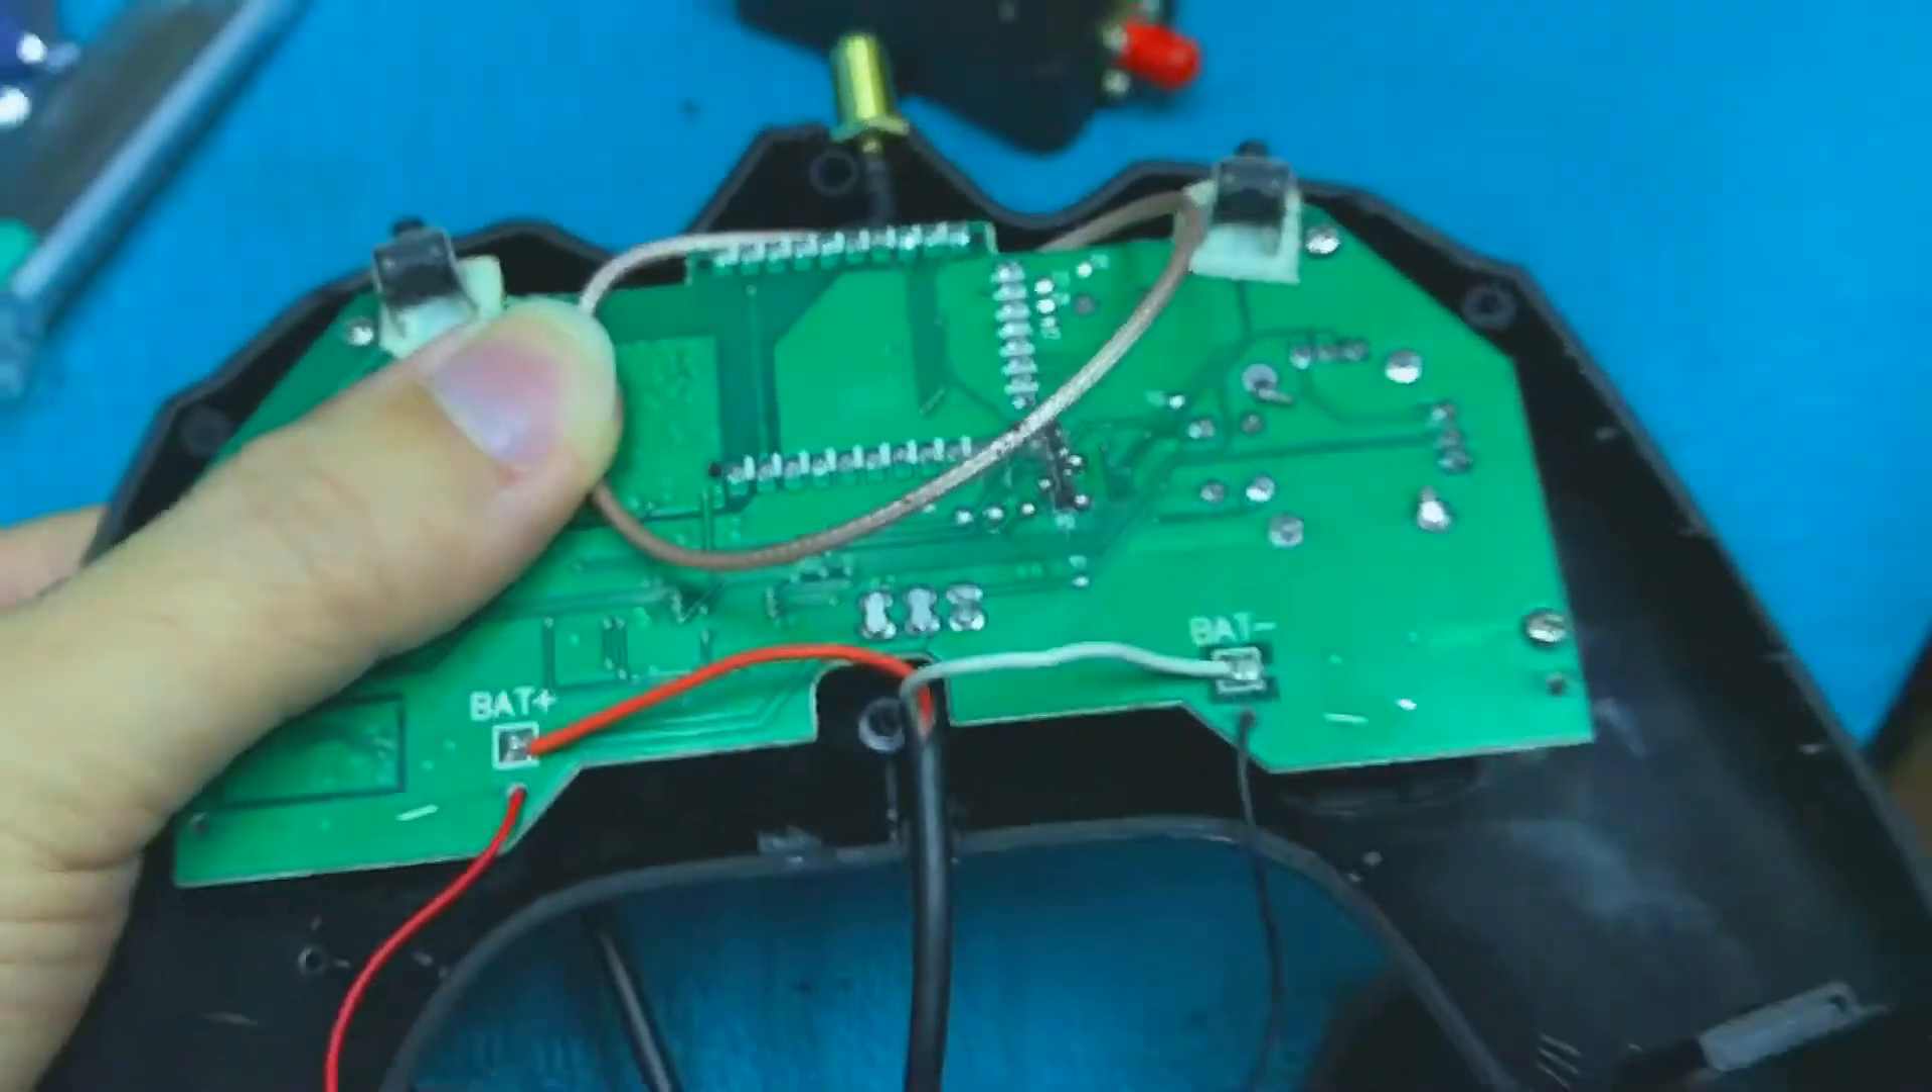And also you can see that we have melted a hole at the top for the SMA plug and a hole at the bottom, and we have soldered a pair of wires to tap power from the battery.